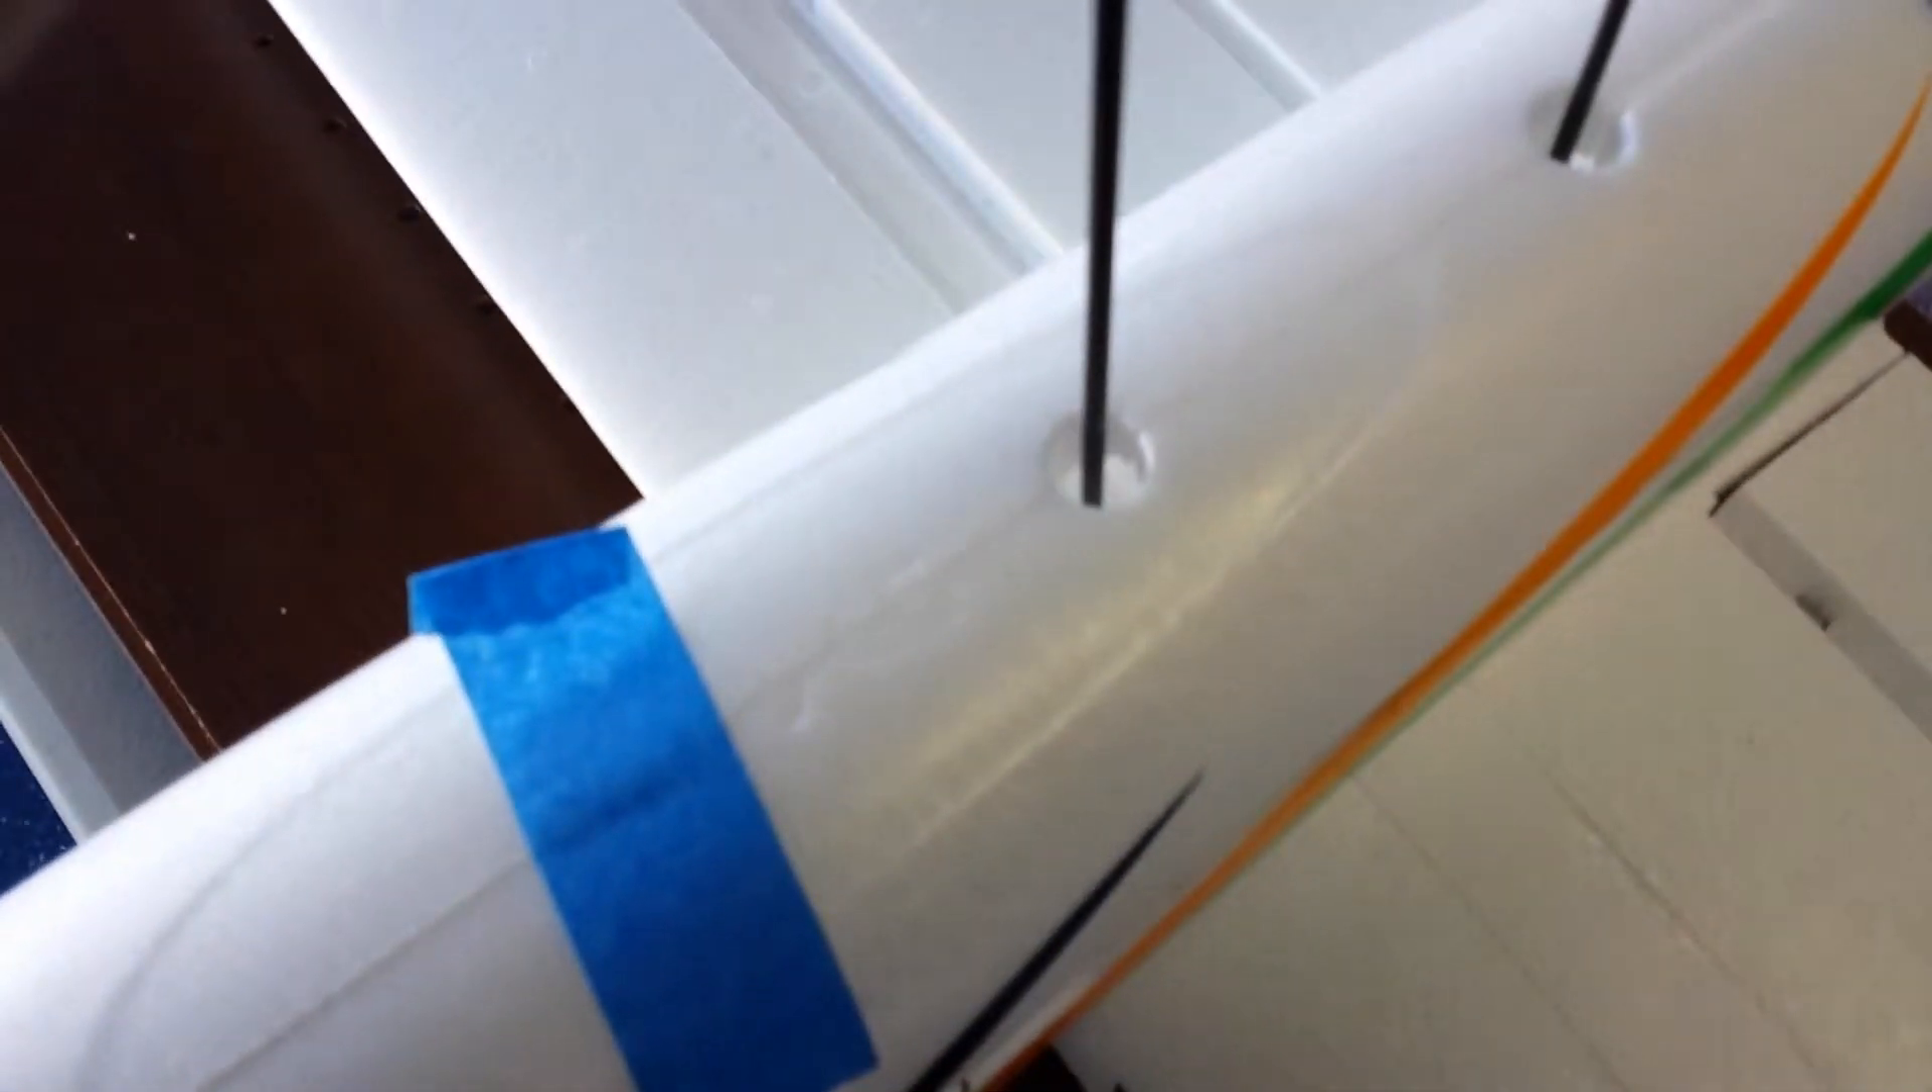I got these 1-8 inch carbon fiber rods fed through into the fuselage.